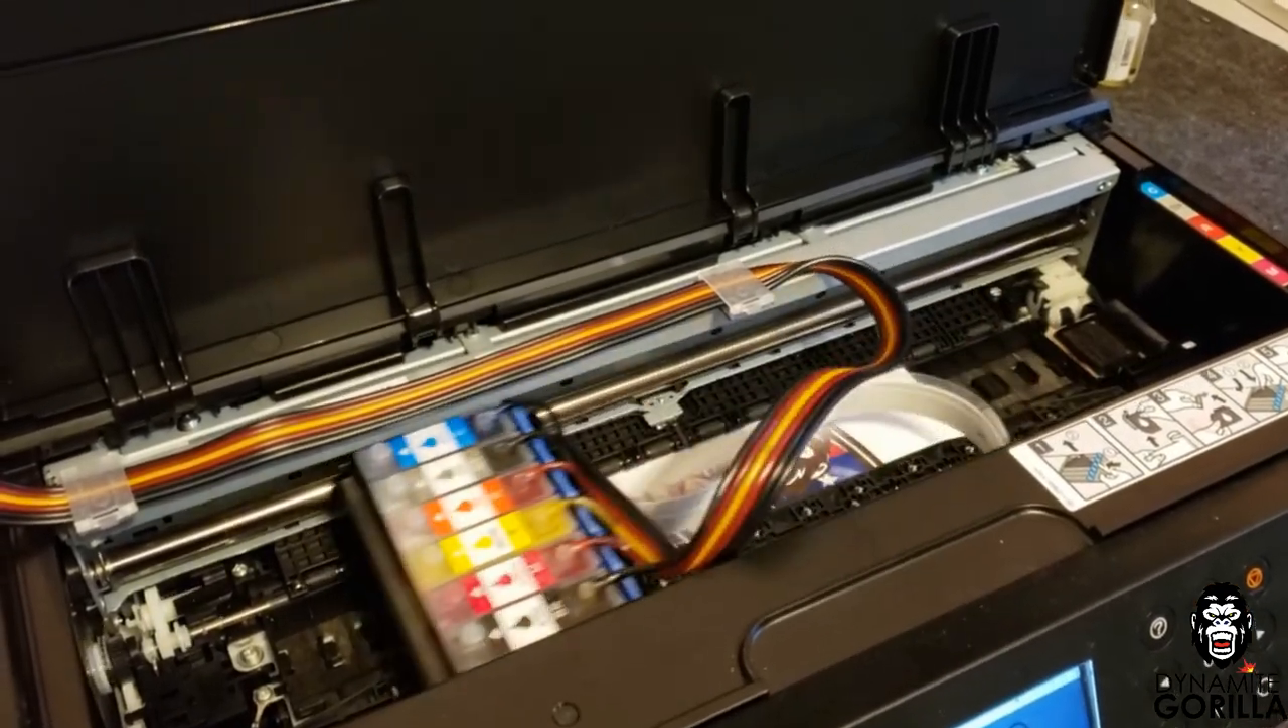There we go the system is installed on the XP15000.